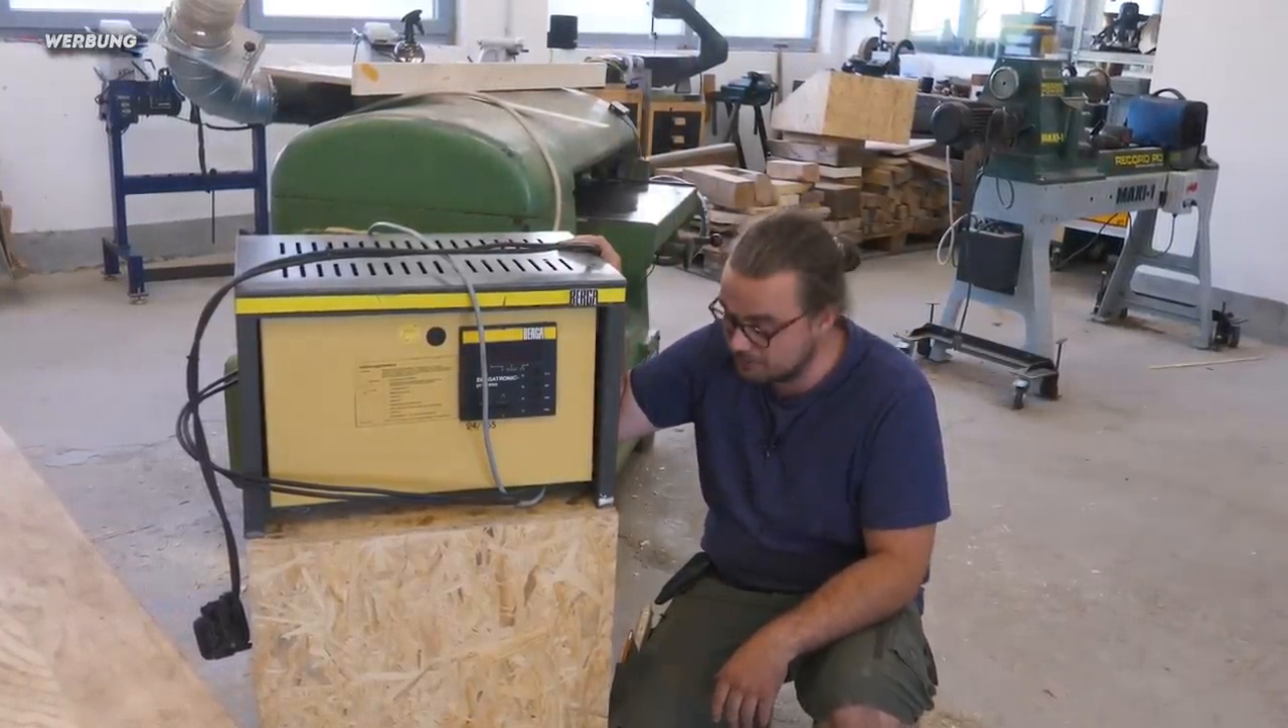Ich habe jetzt das Ladegerät von meinem Stapler auf dieser Kiste montiert.